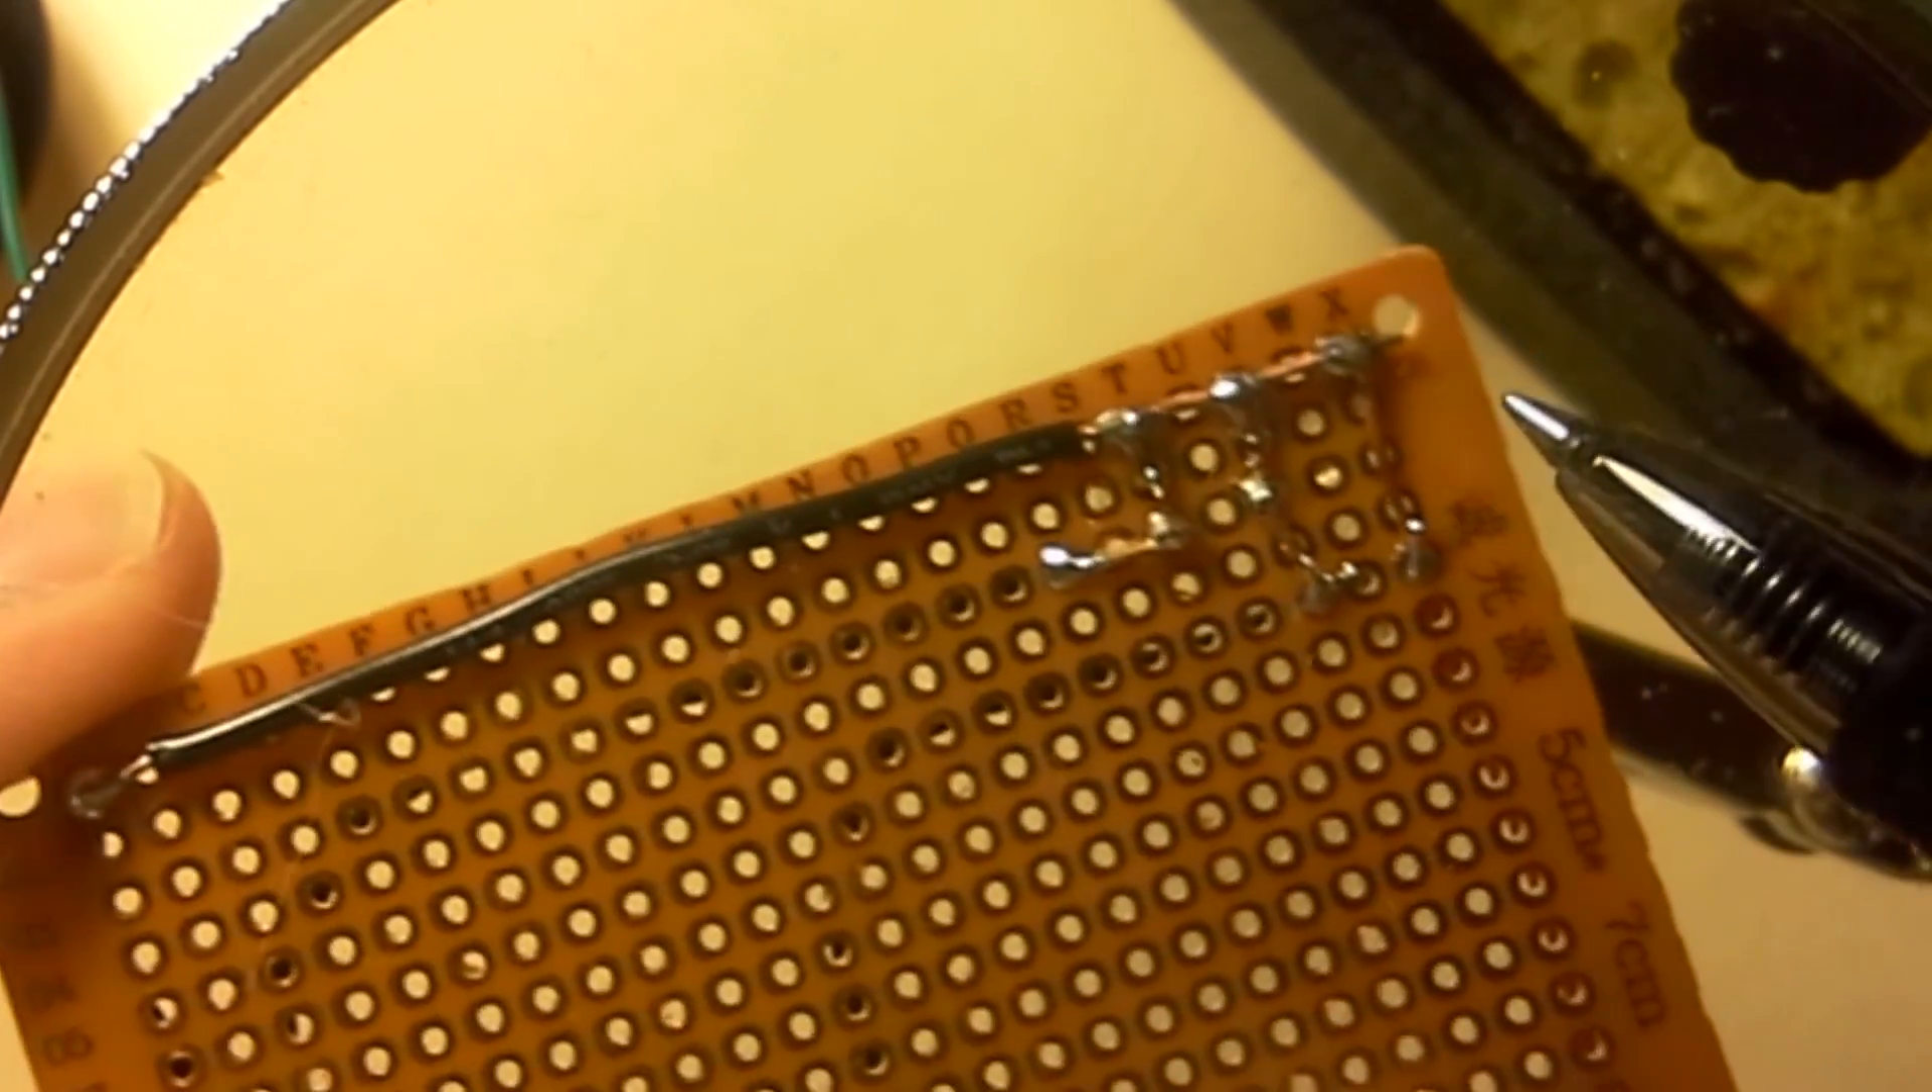We have a couple of bridges over here of solder to connect the ground, and then it's all connected to our ground on this side.